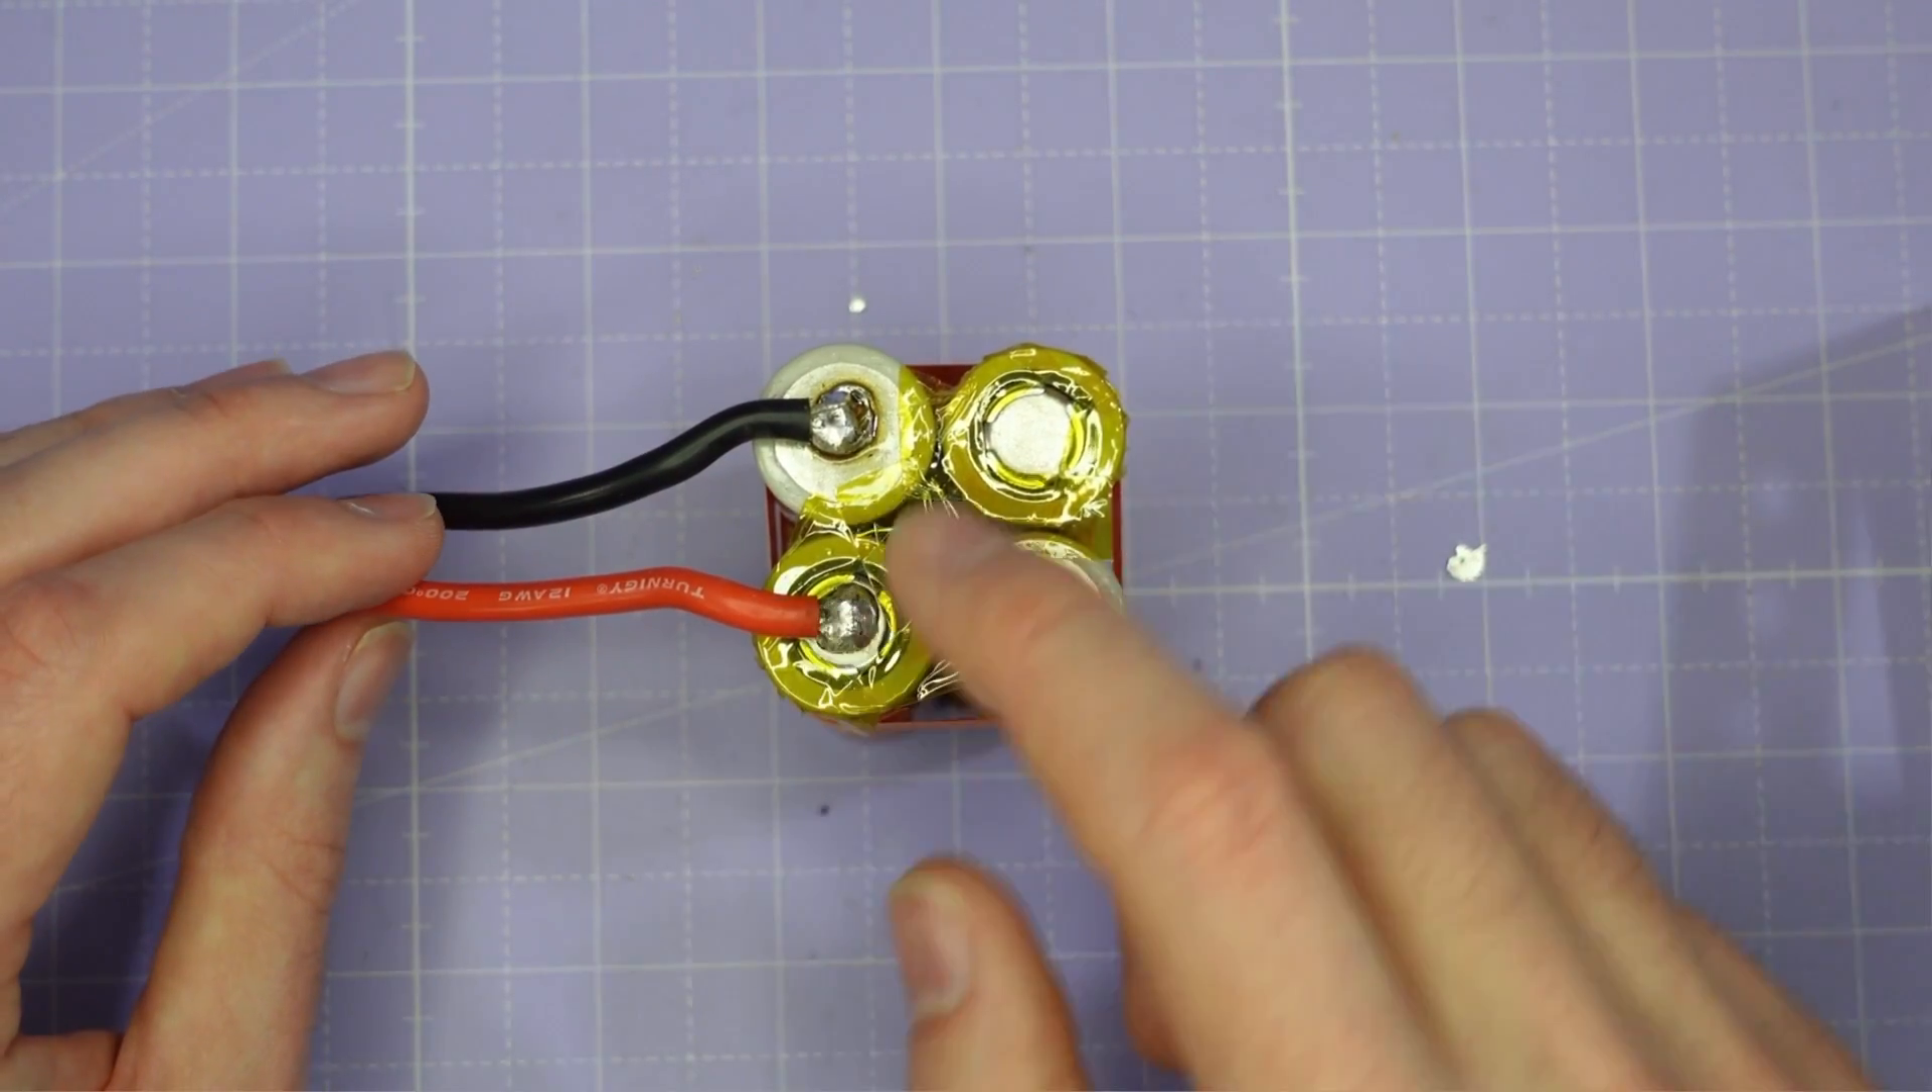Alright so now we've got our discharge lead soldered on, positive and negative.